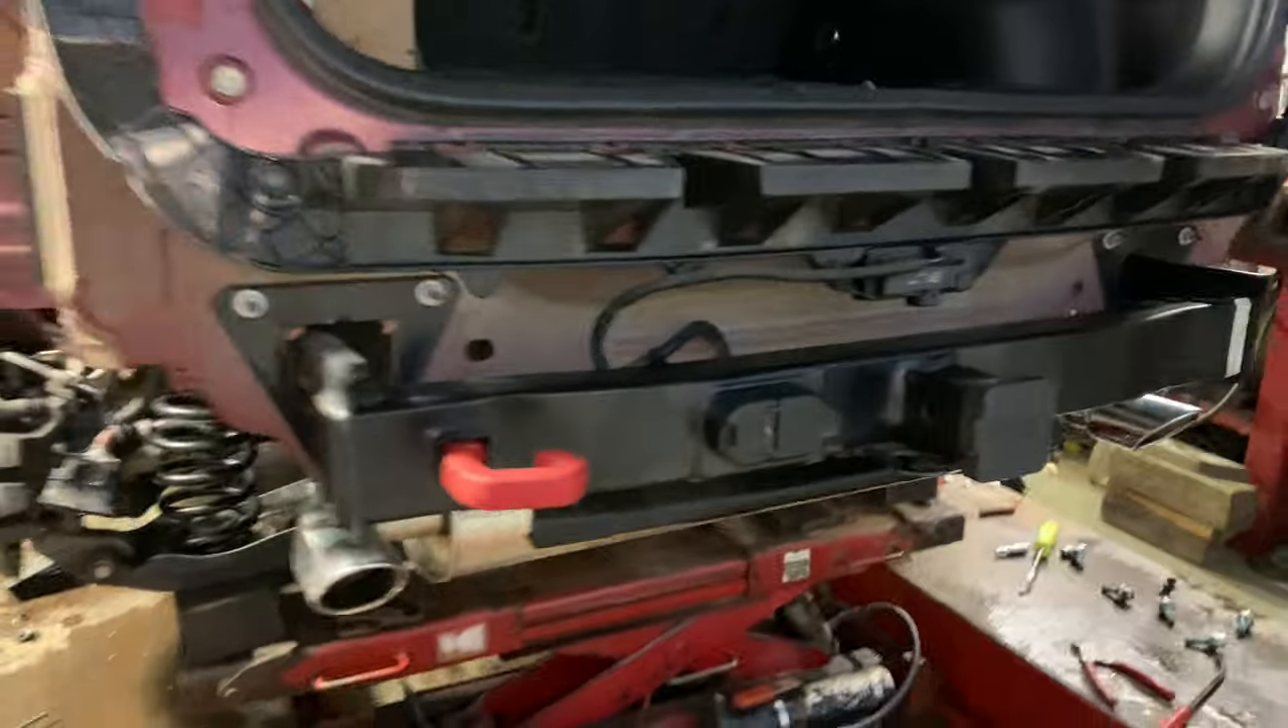There's the jeep with the bumper cover removed everything looks real good back here nothing seems to be rusting or corroding.